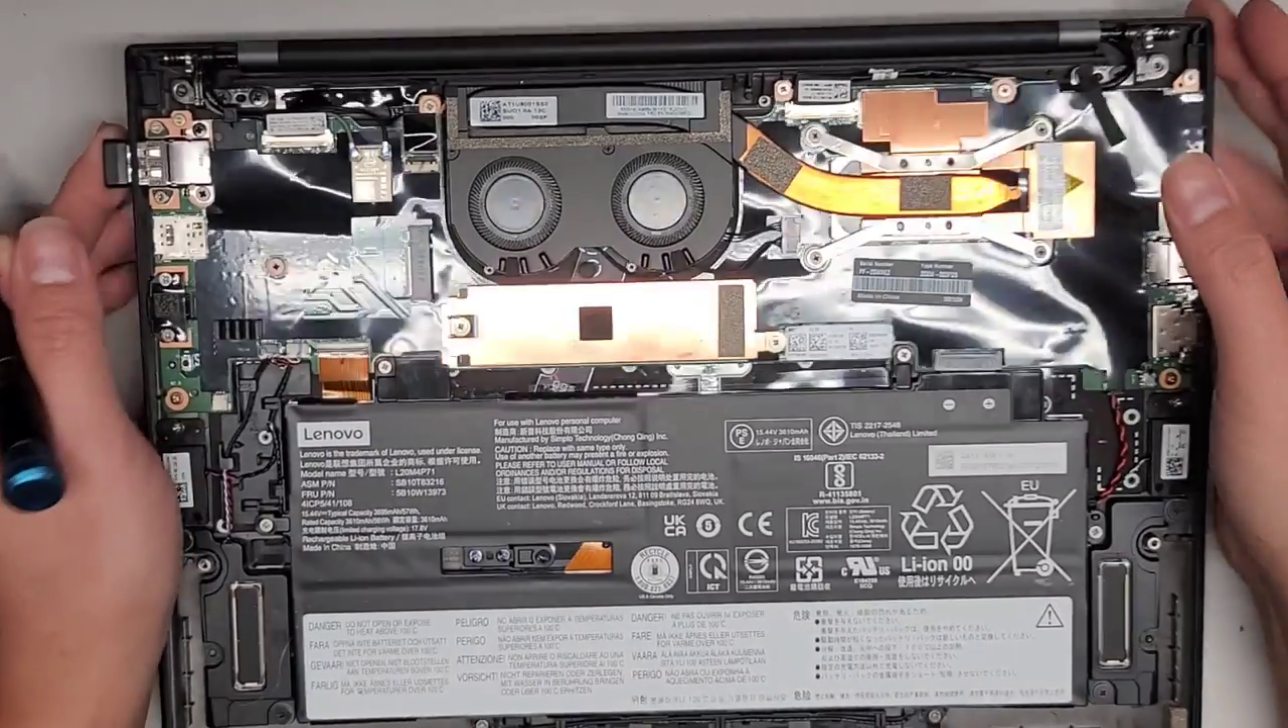We got the bottom cover off, came out really easy.